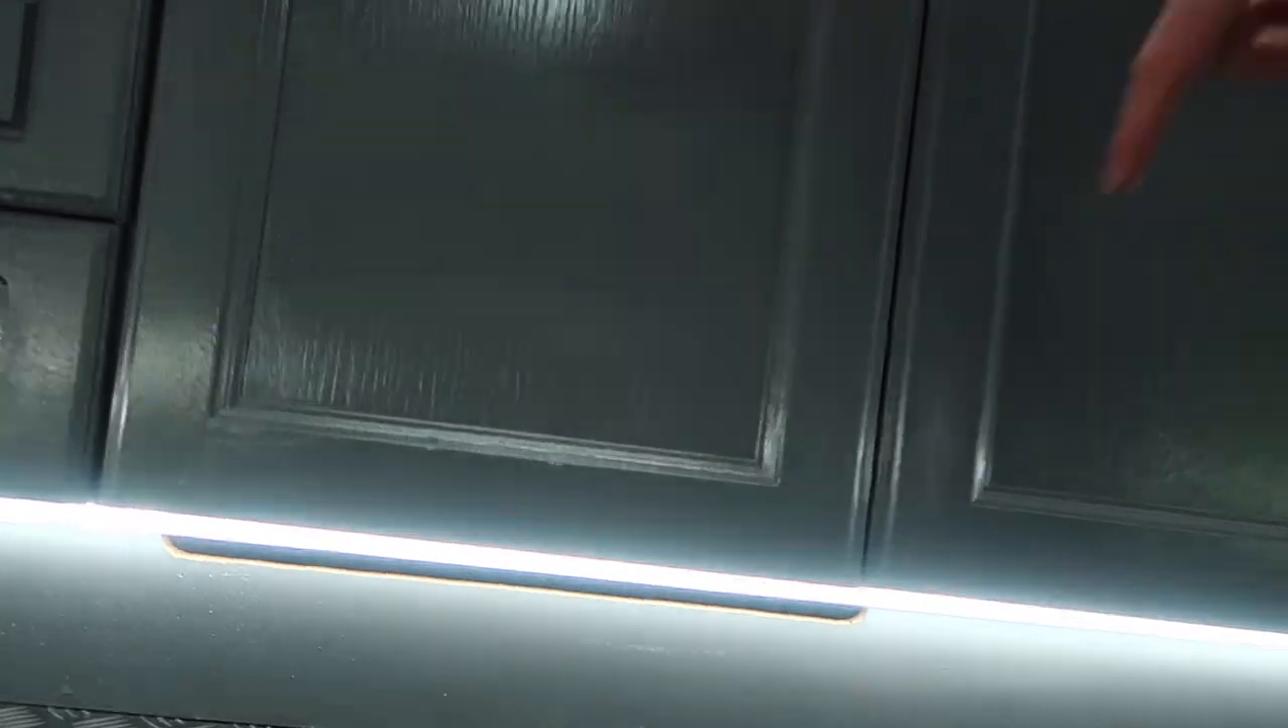There's a kickboard. It's got a gap in it under there.